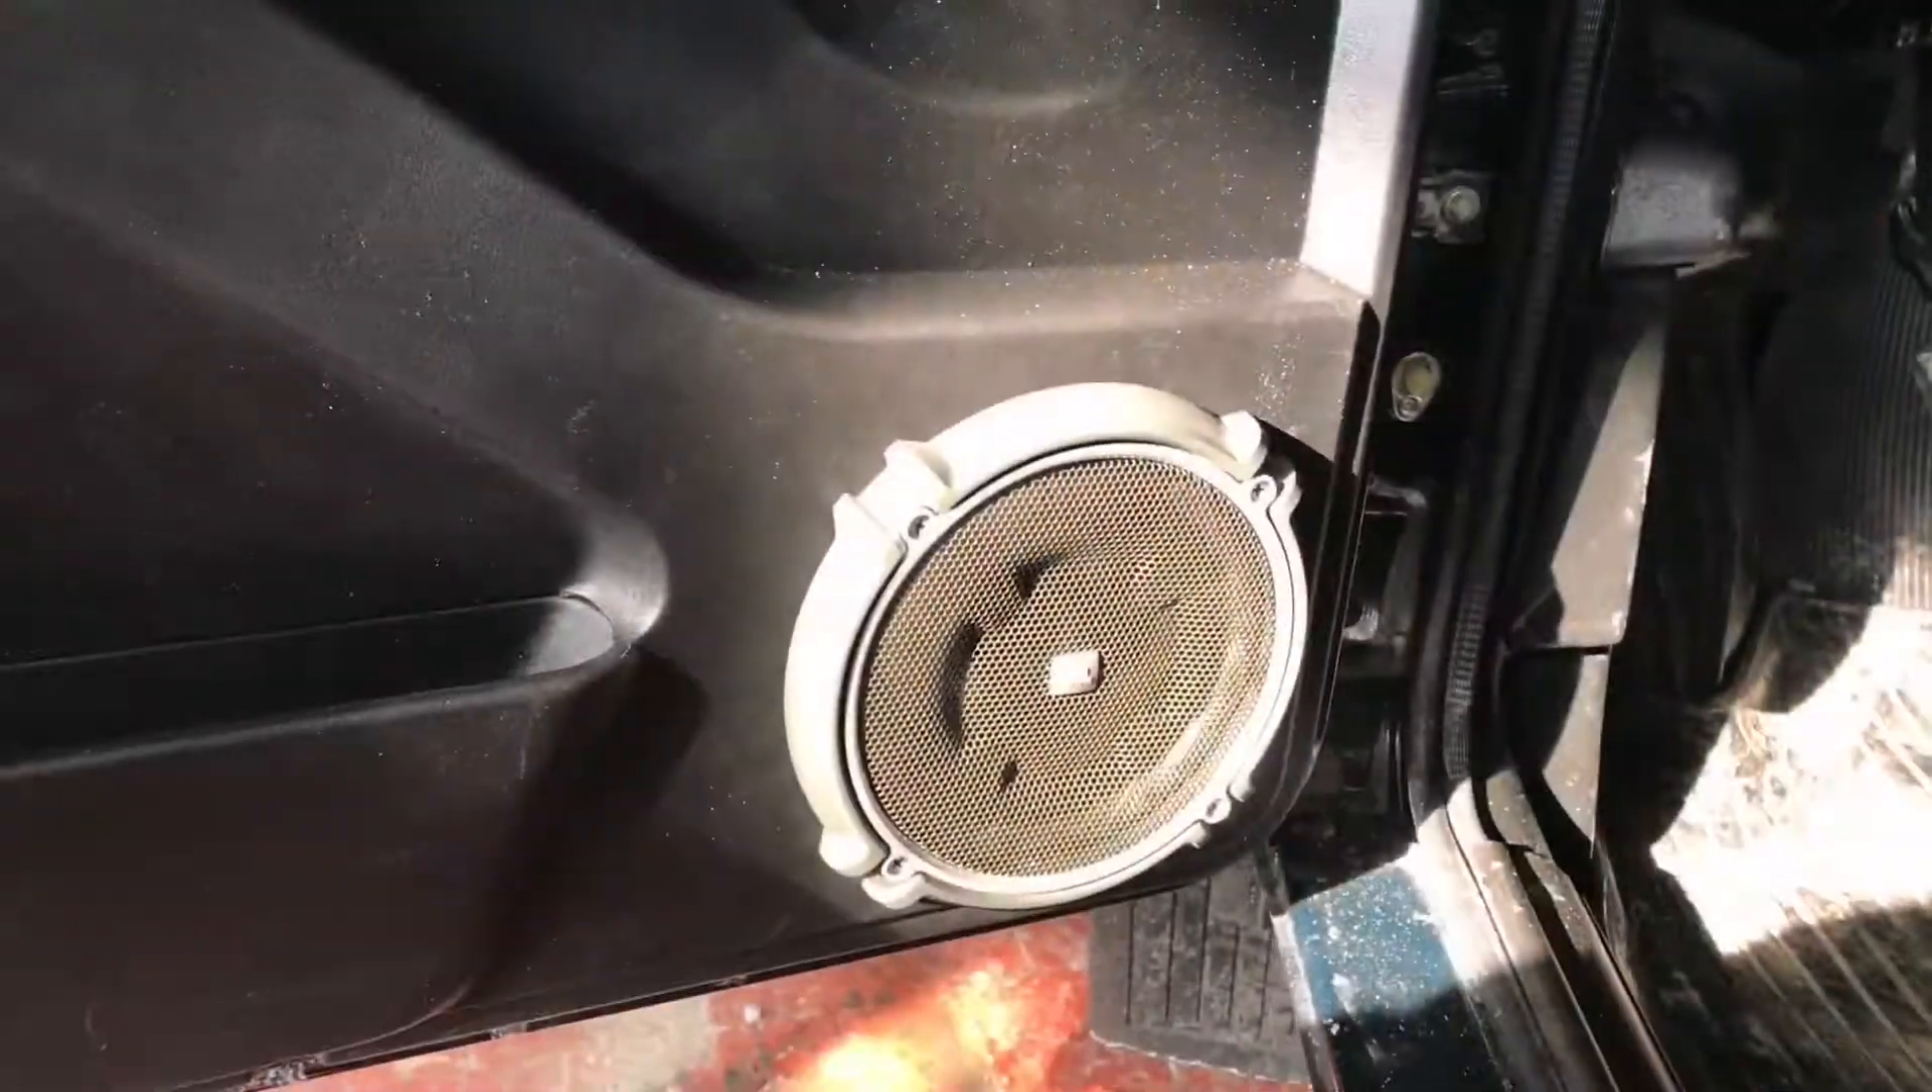Закончили установку колонок. Обшивка, как видите, собрана.